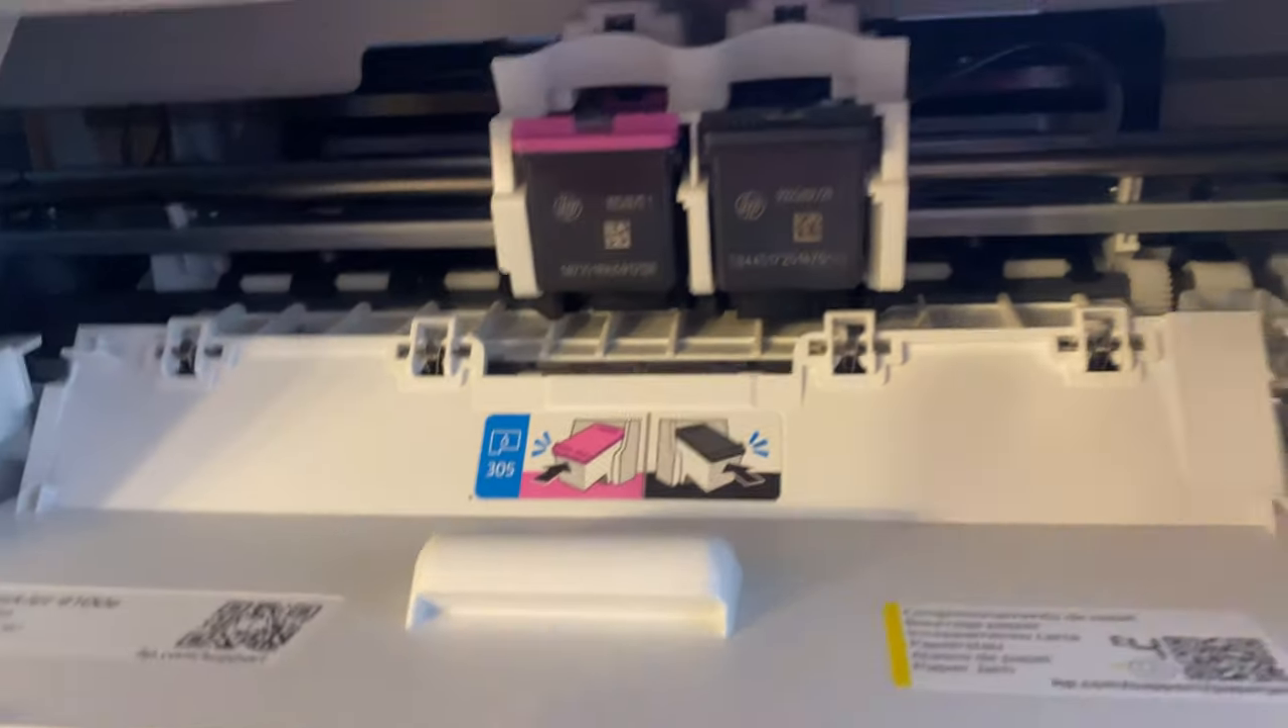Siyah kartuşu ve renkli kartuş kendi yuvalarına oturttuktan sonra kapağı da kapatıyorum.